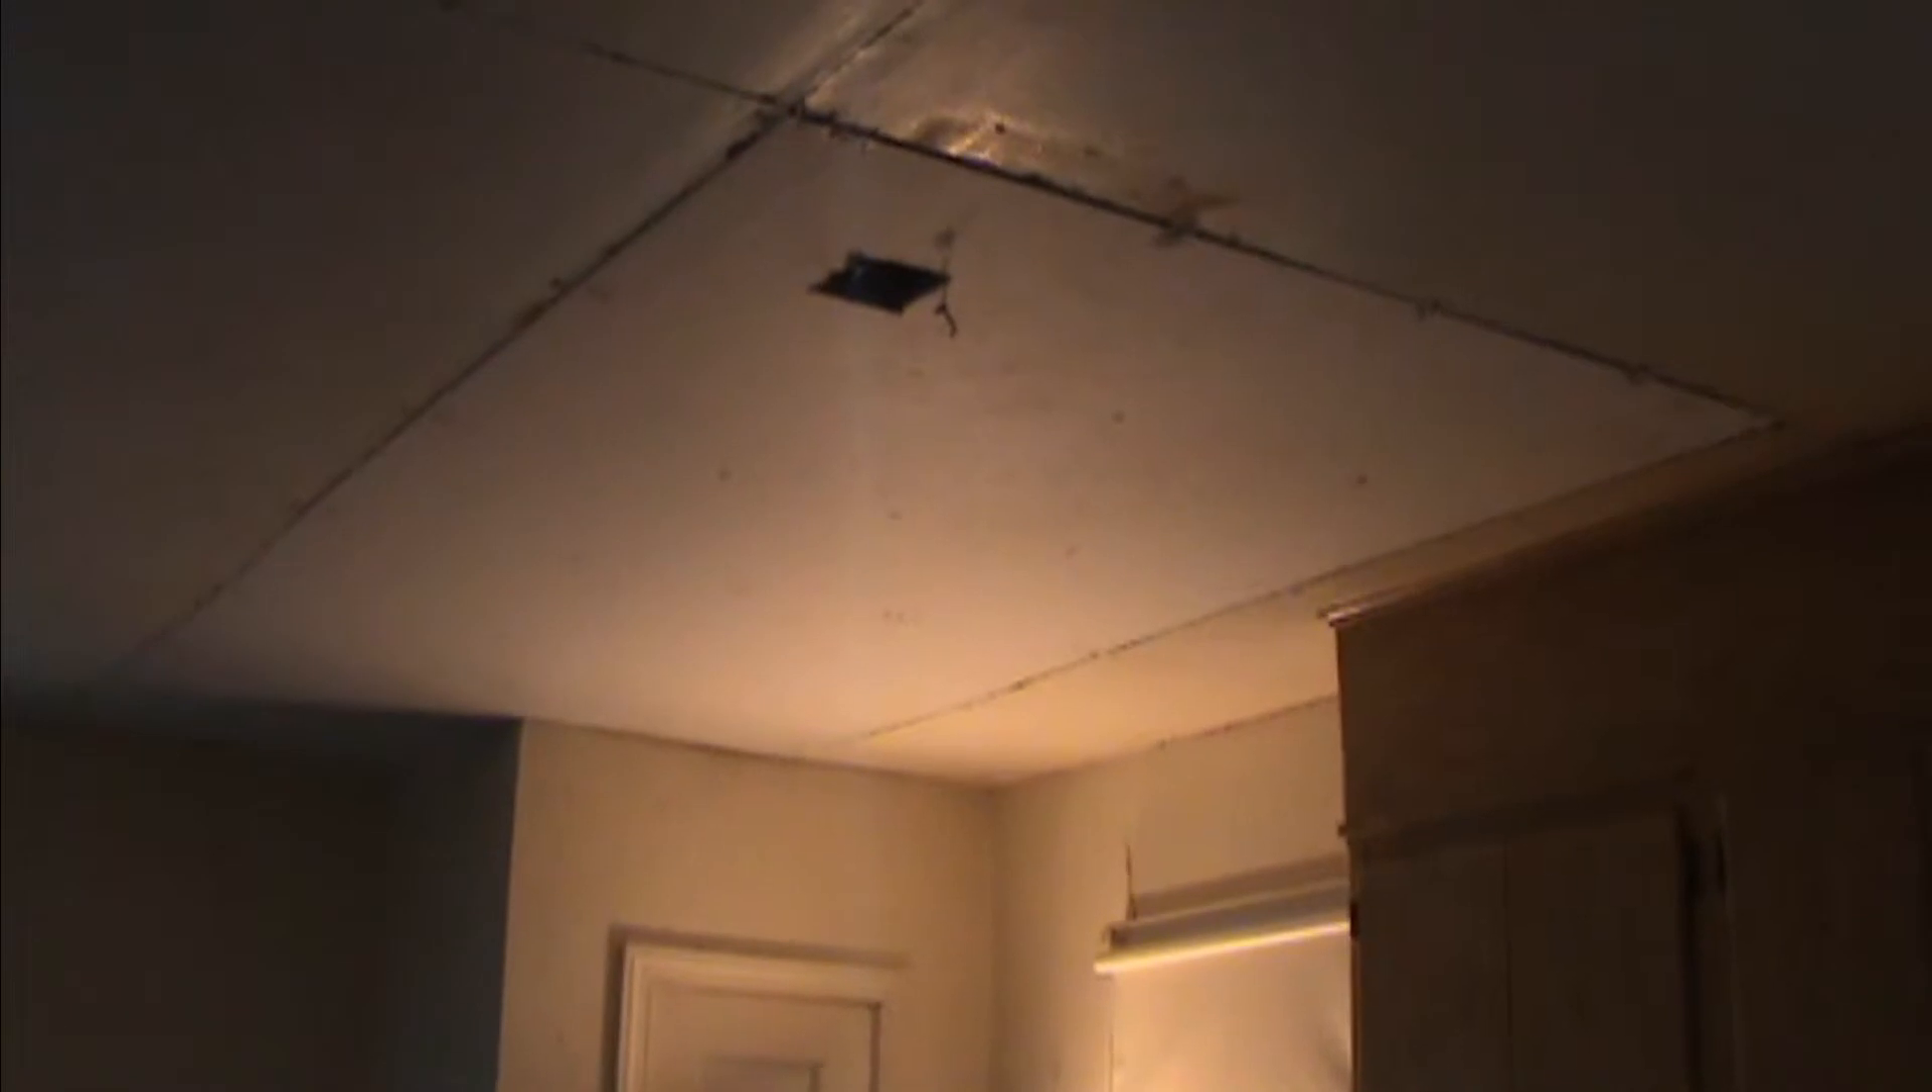As you can see I got the drywall up so finish up some nails.